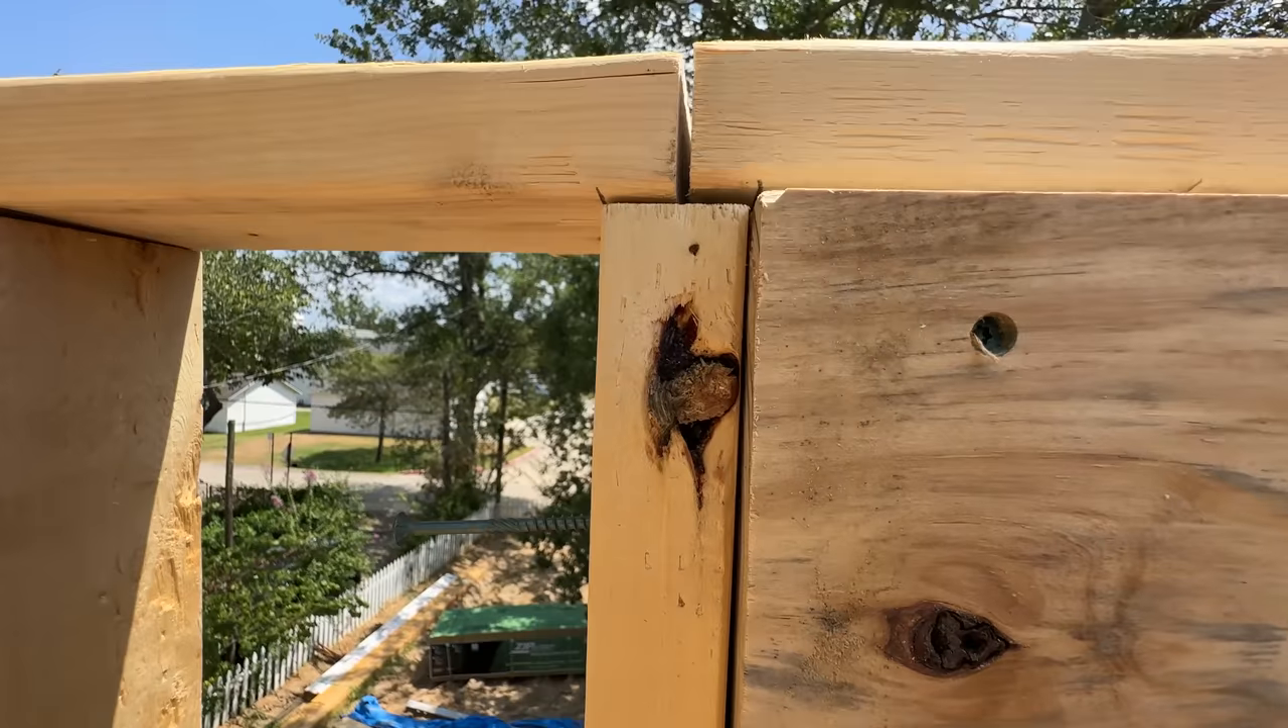This board, this 2x4 that we used for our top plate was twisted. So when we nailed it into this king stud here, you can see there's a gap just because of the twist. The nail's all the way in, but it's so twisted that it just, there's a gap there.